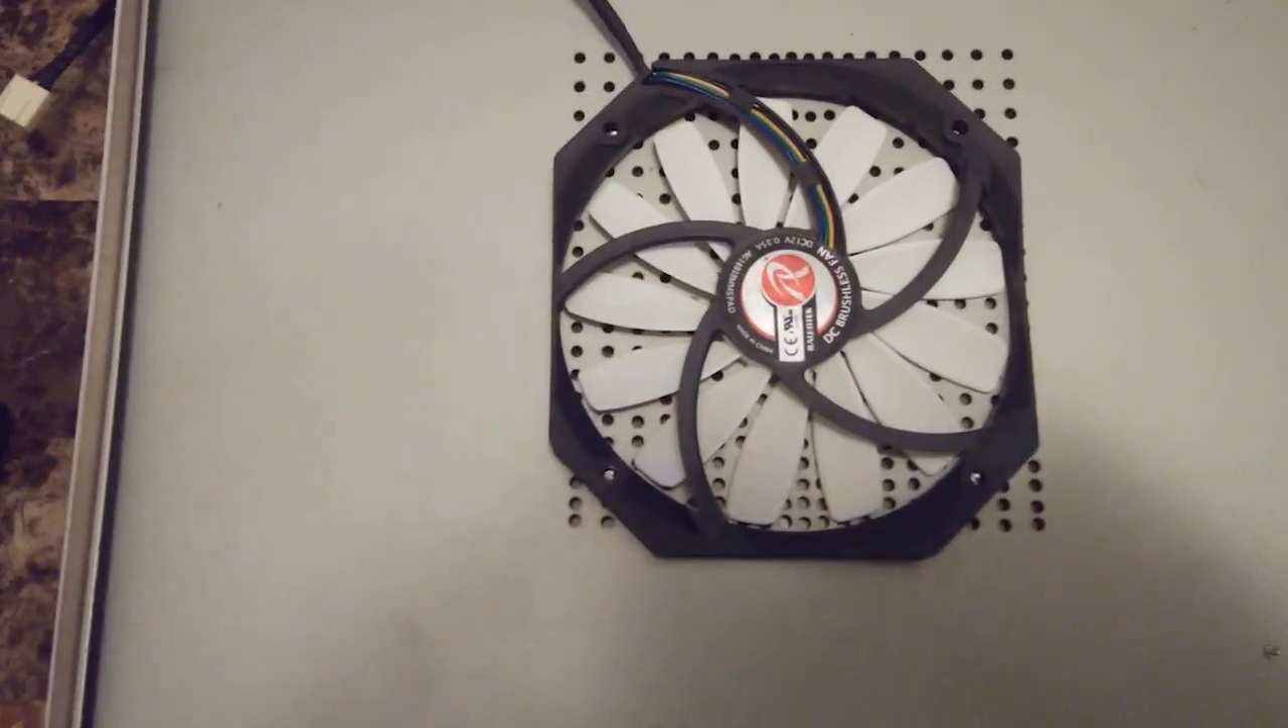This is the 140mm fan I put in the vent panel.